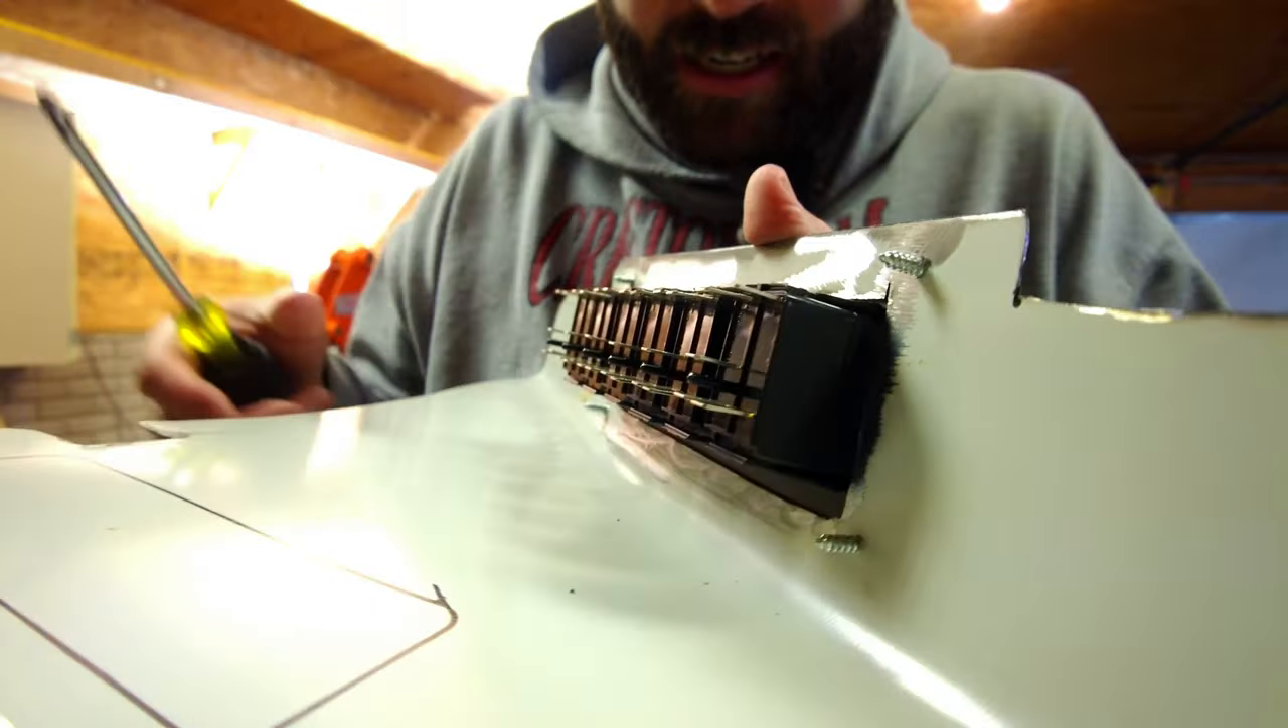So these nails or these screws stick through quite a bit.